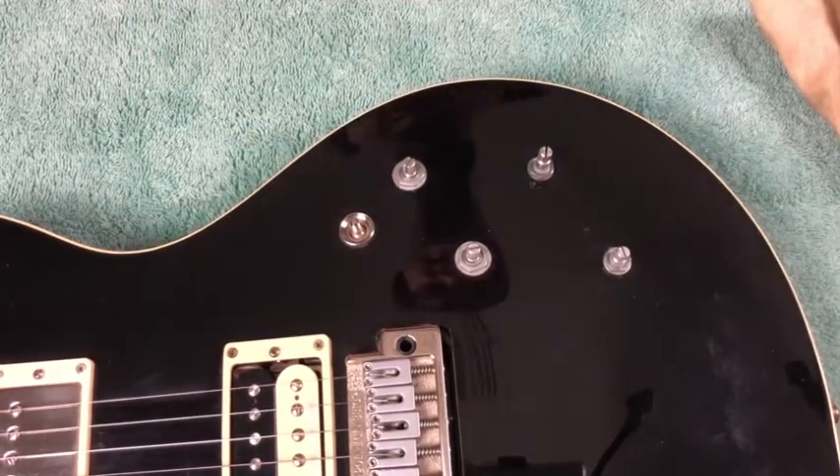So we got the knobs off.